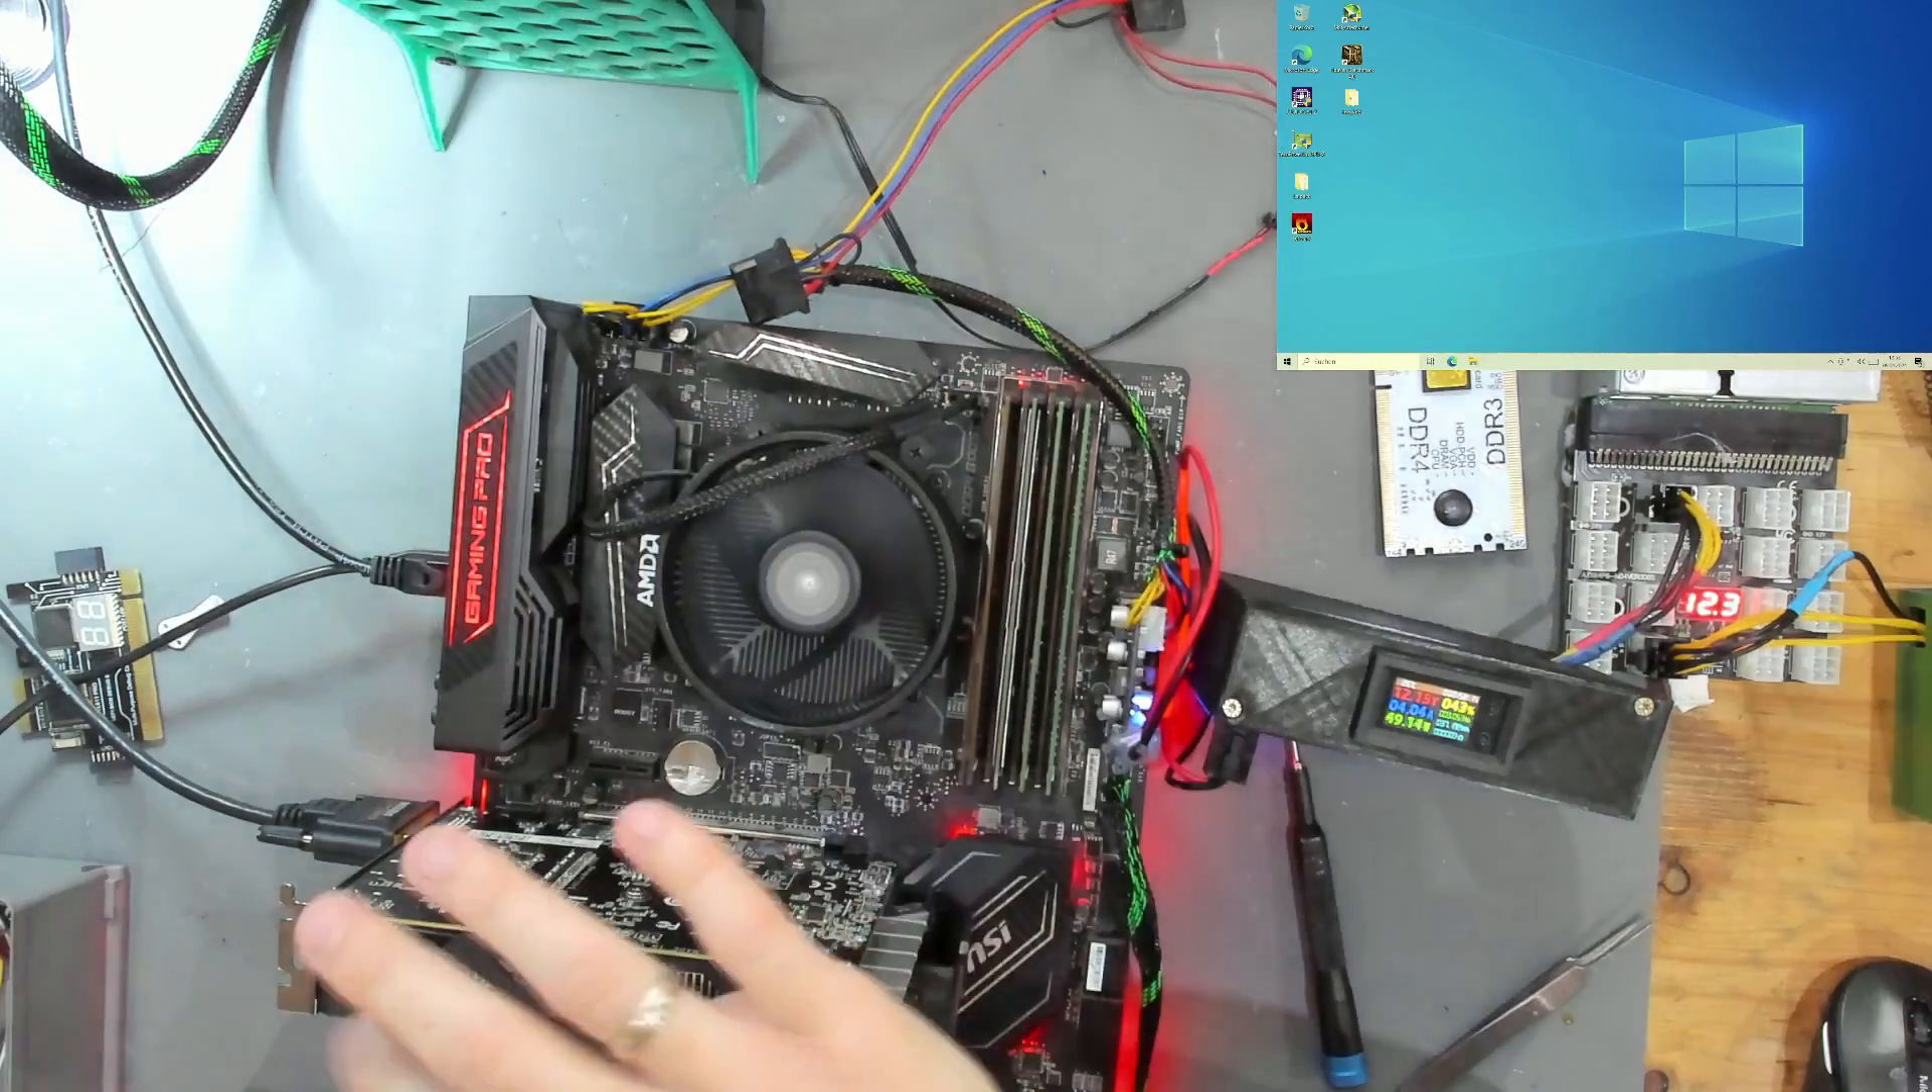Now our board is fully built up and we have four sticks of RAM.